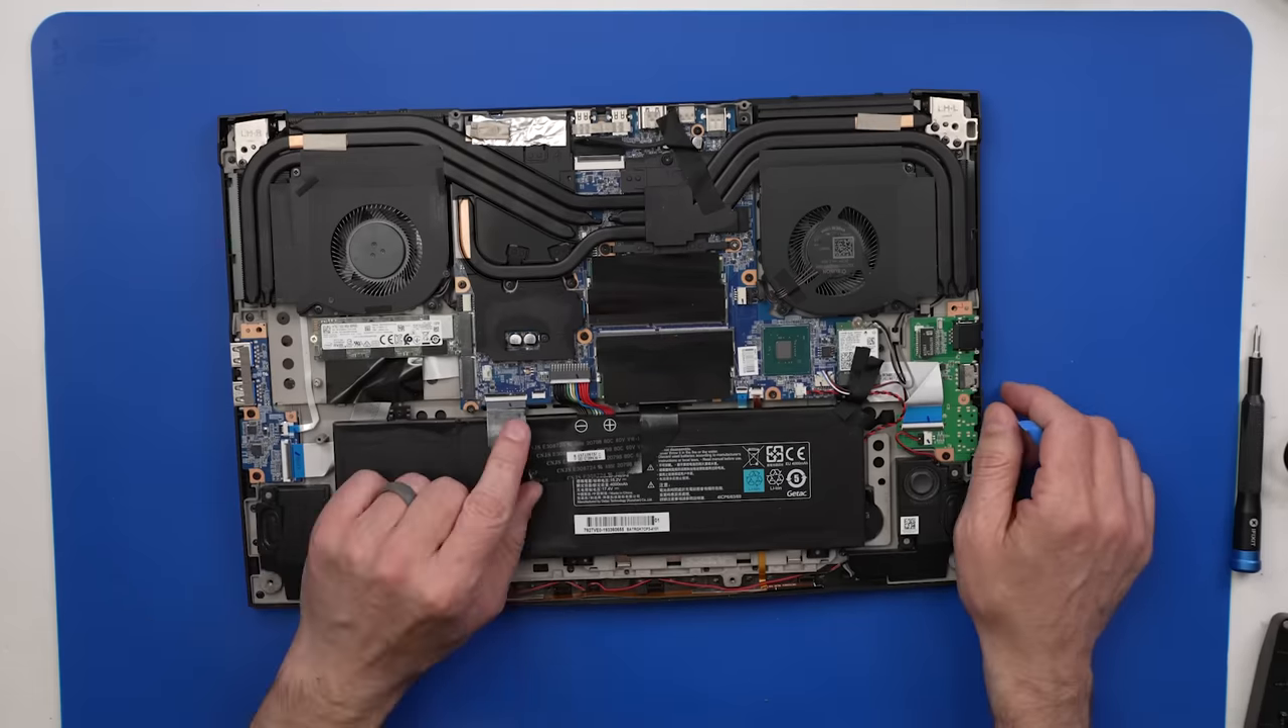And now we got the back cover off.